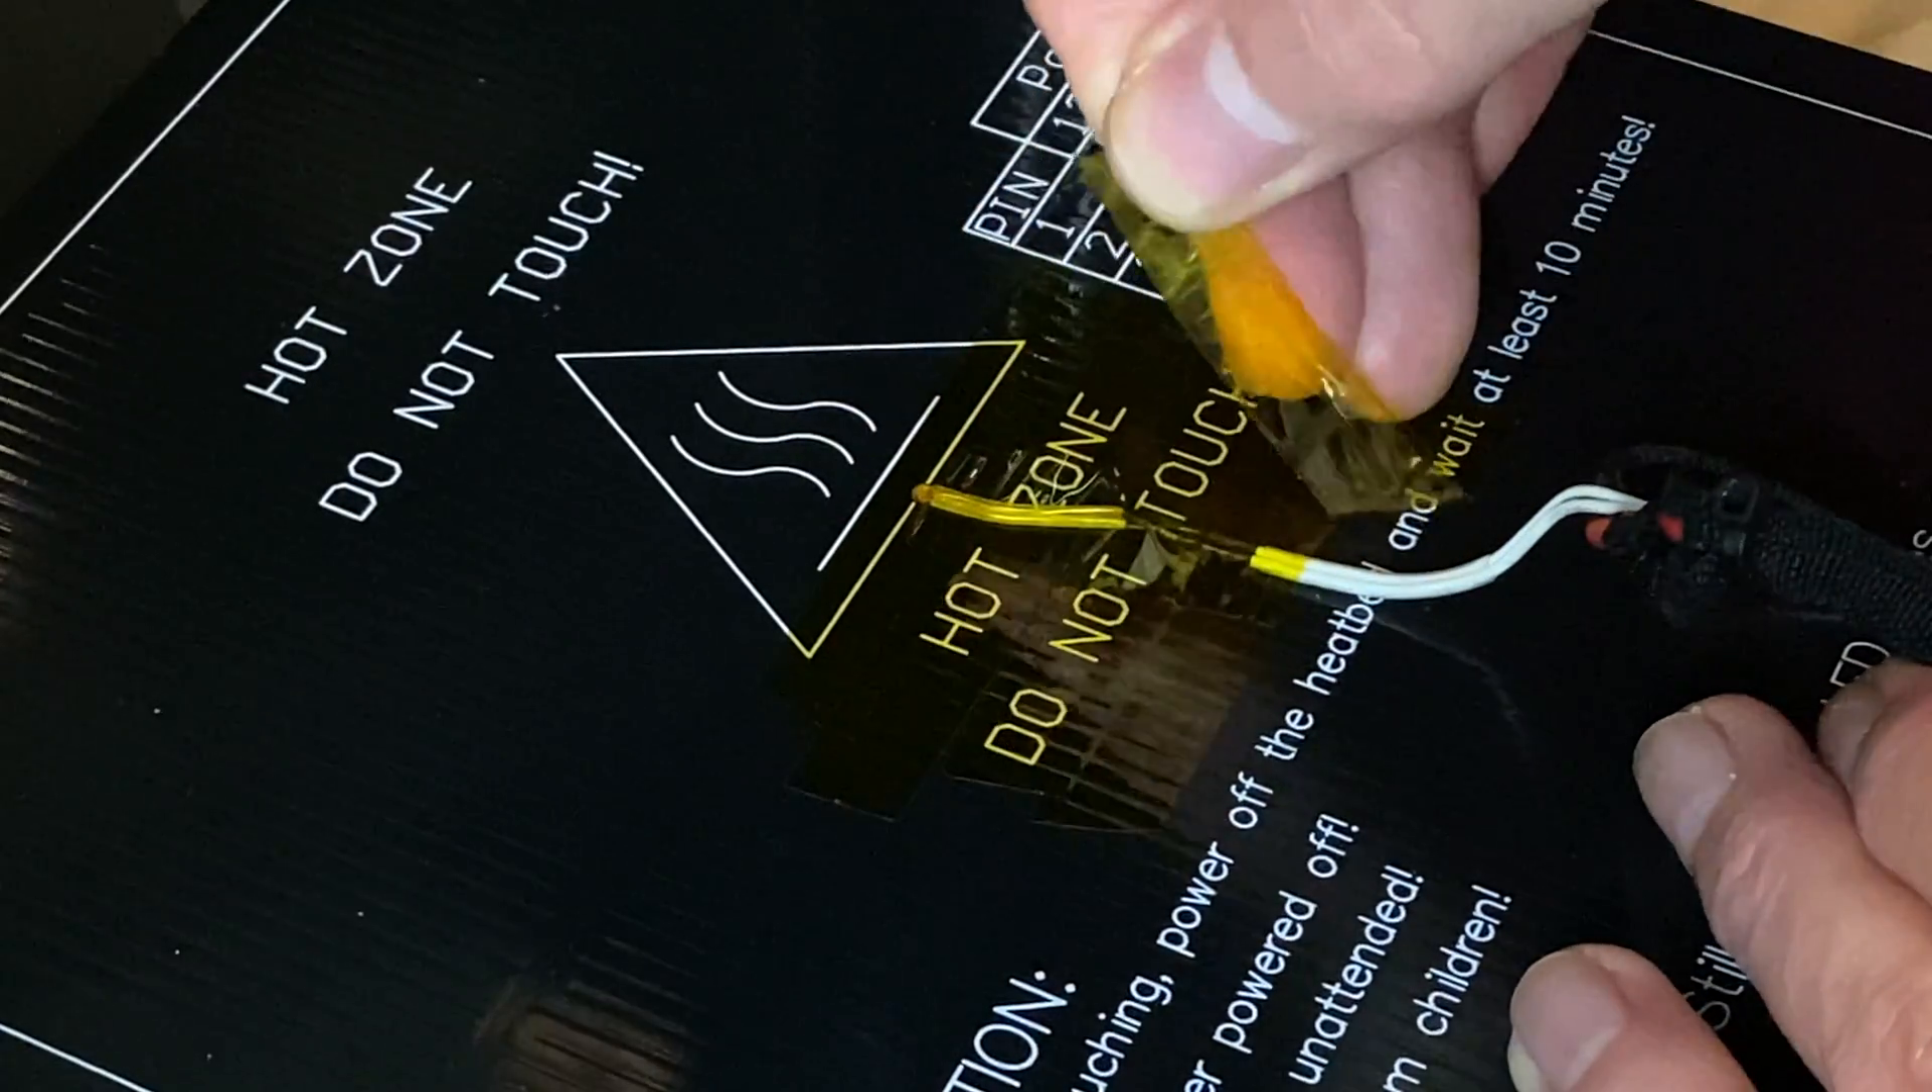You'll see the thermistor taped onto the bed here.